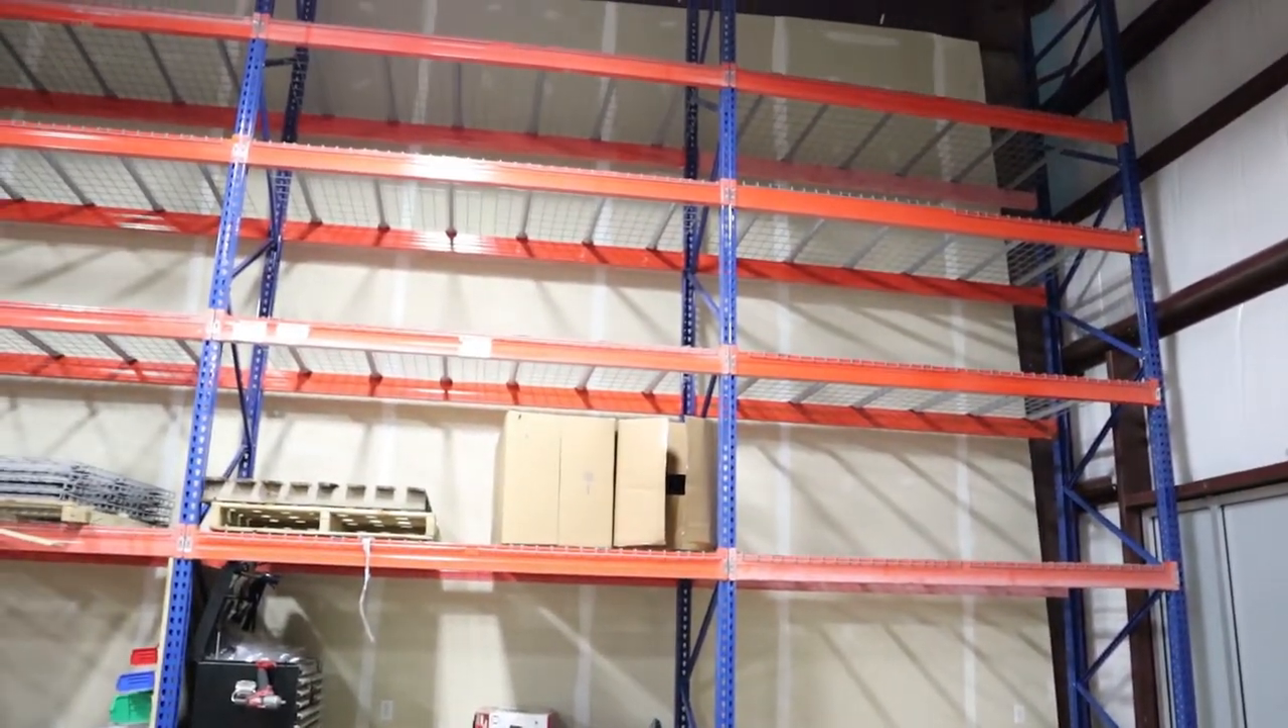I got all my shelves, all the wire decking on the shelves.